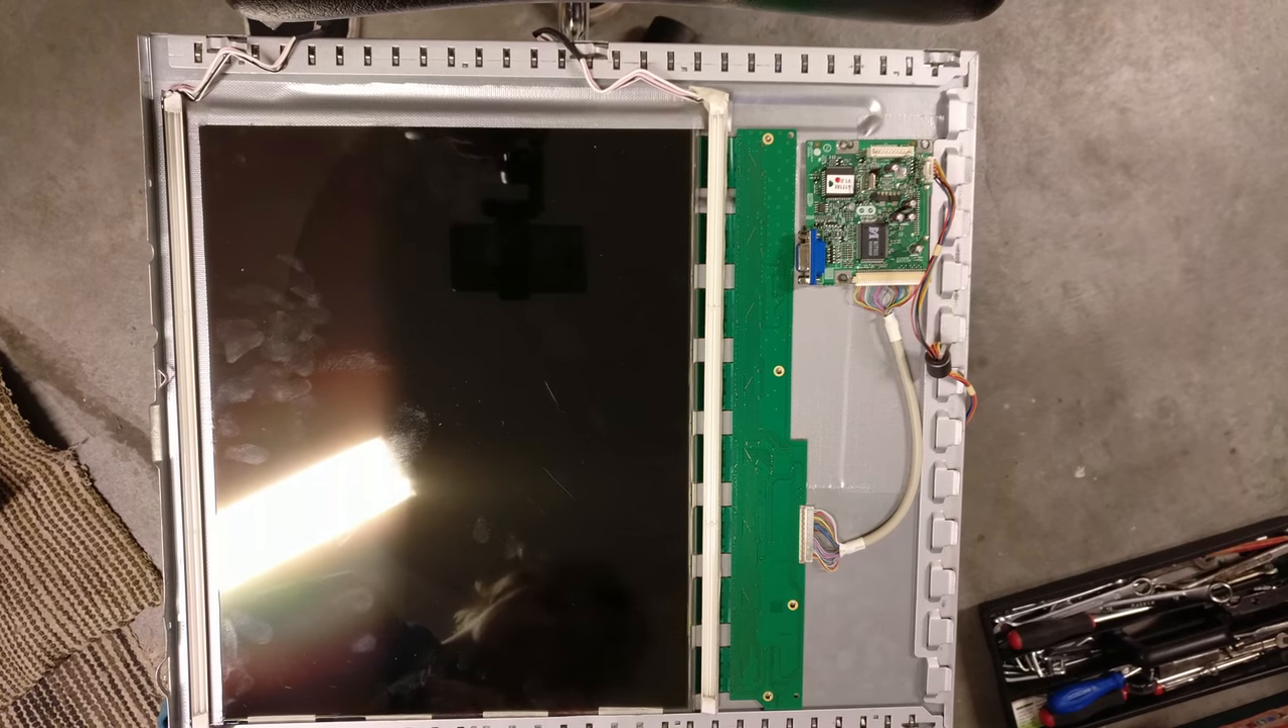So we mounted the display controller board here and the backlights will go here so that they illuminate the case well and we can hopefully see something on the screen.